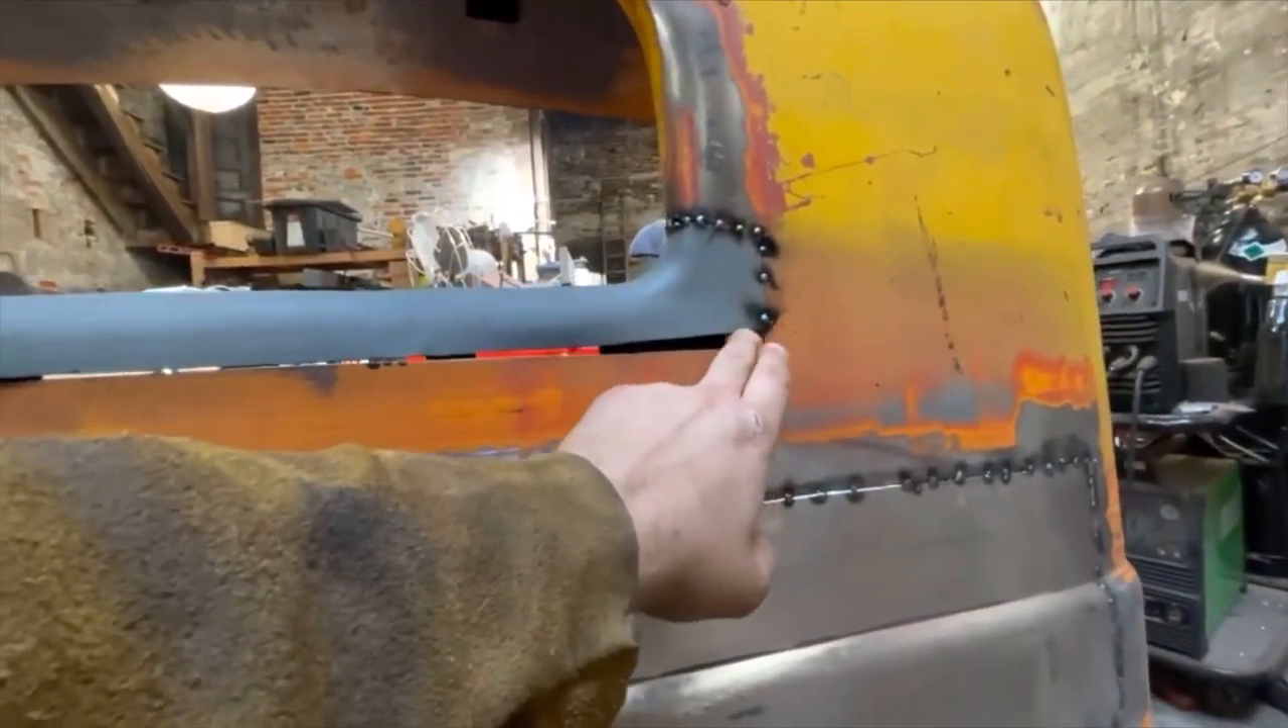I've got a little bit of a gap here that I'm going to have to address.